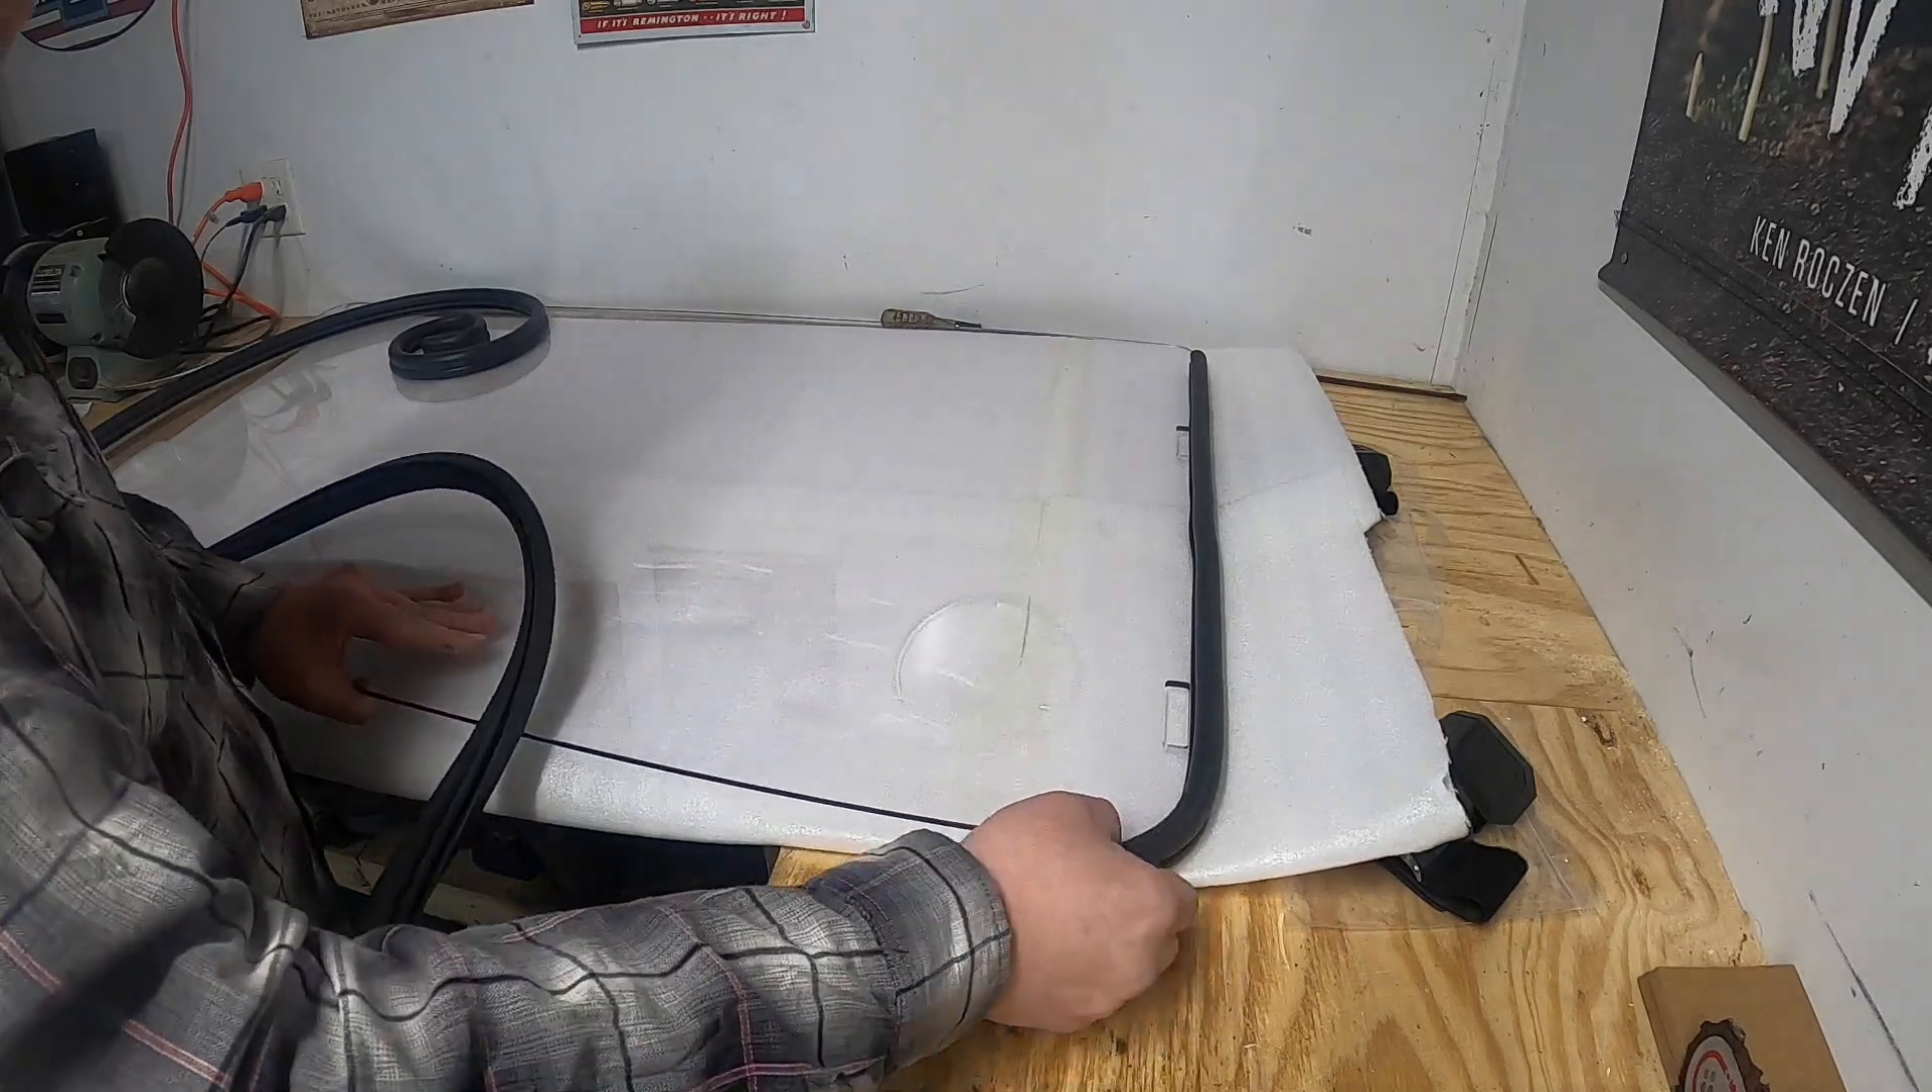All right so I started getting the waterproof seal on now which pops on very easy.